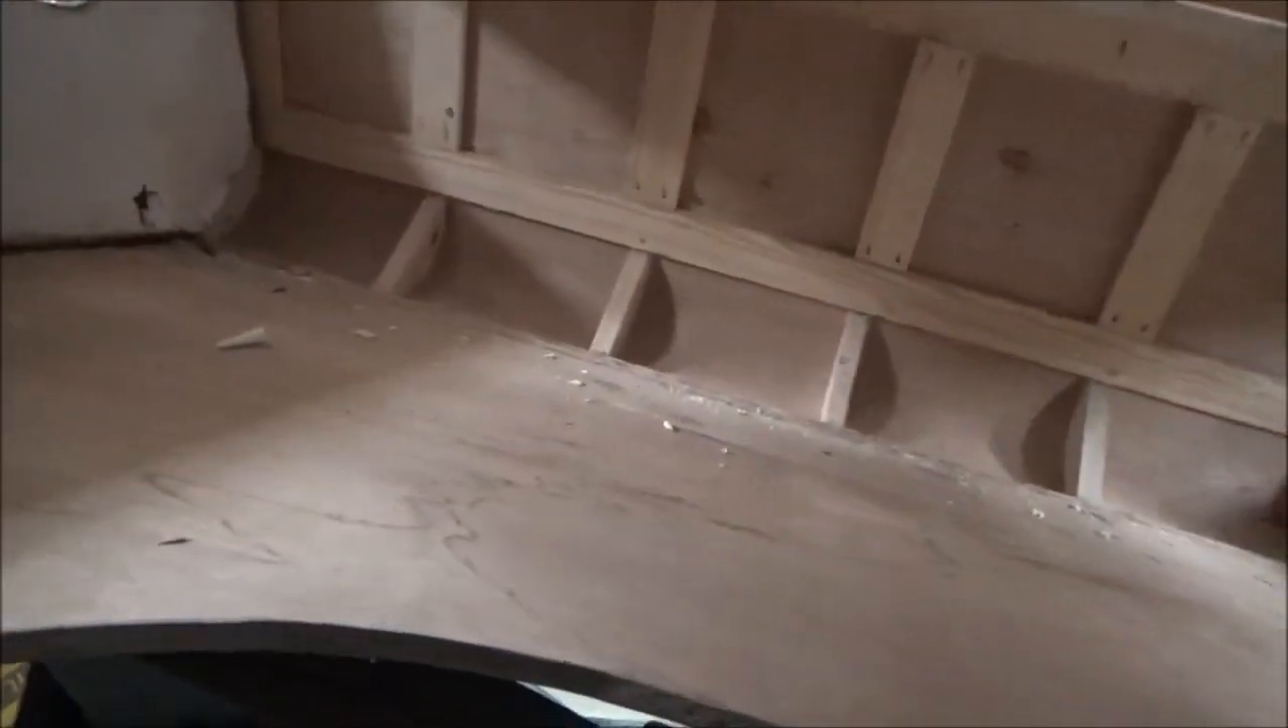This is all our new framing. The new deck. We've got to just clean it up and put the trim back on there.